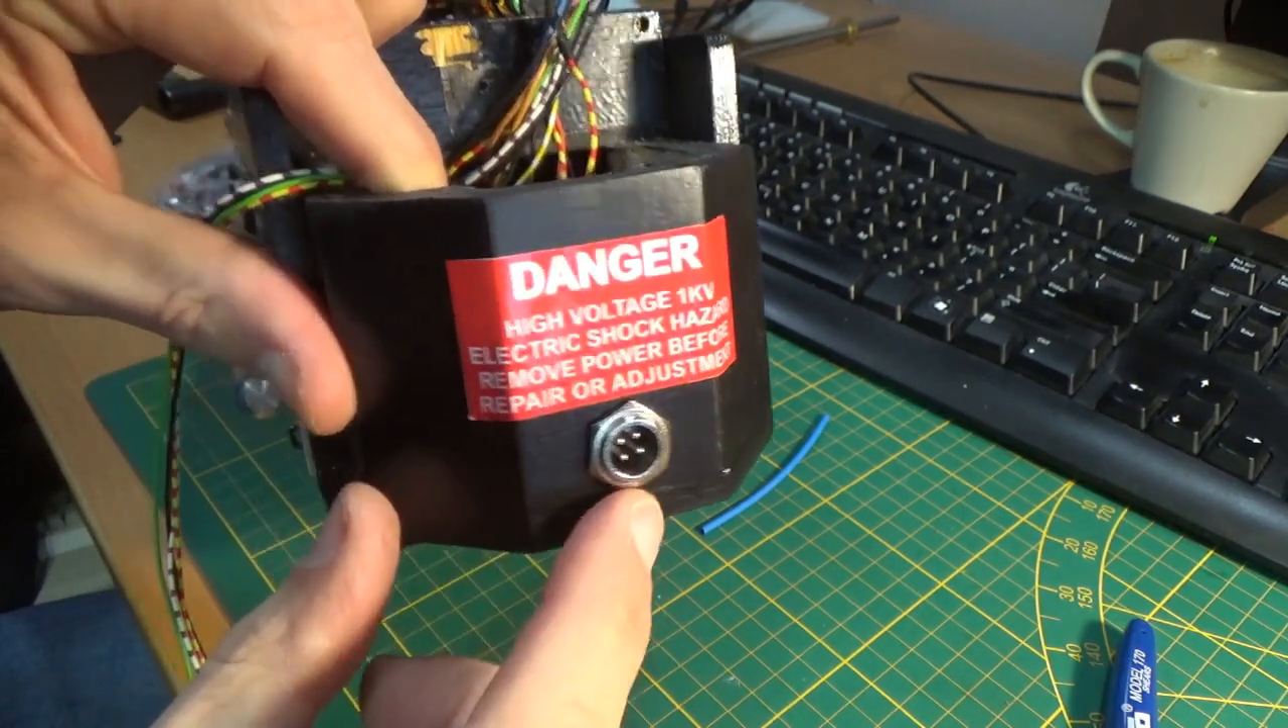Ja, de connector zit erin. Kijk, hier zit hij.